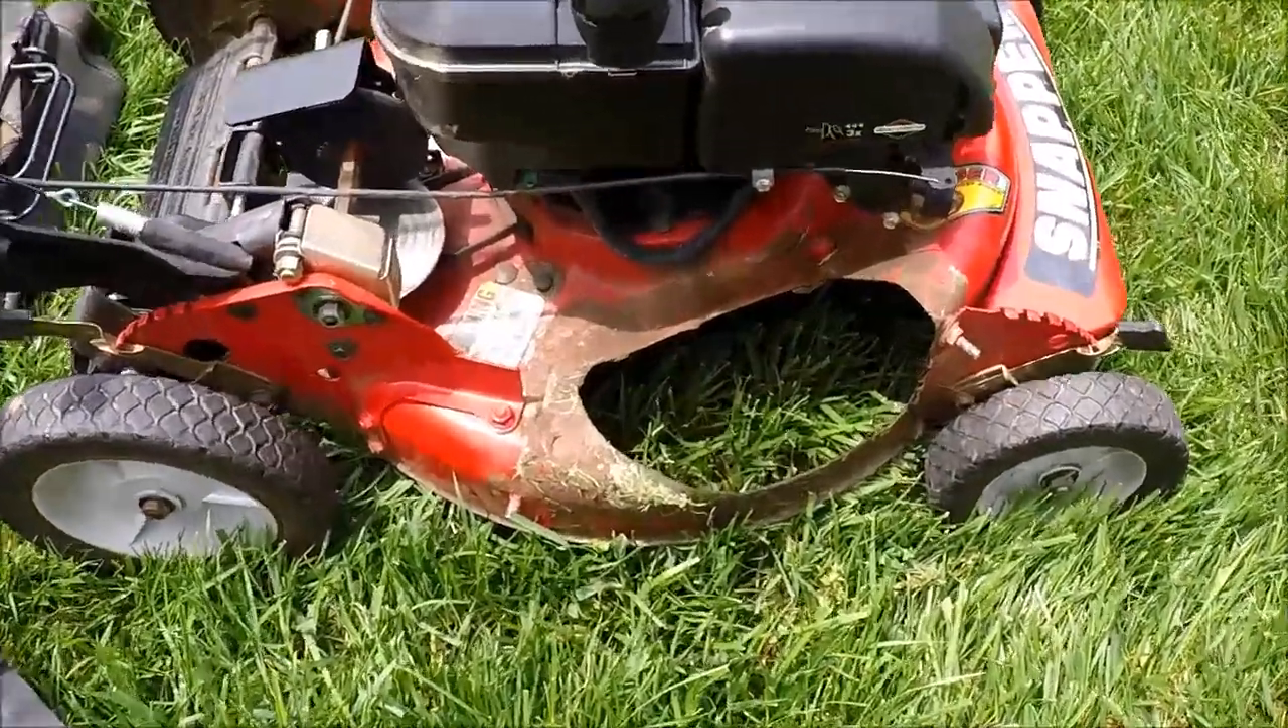So that old side chute is off.